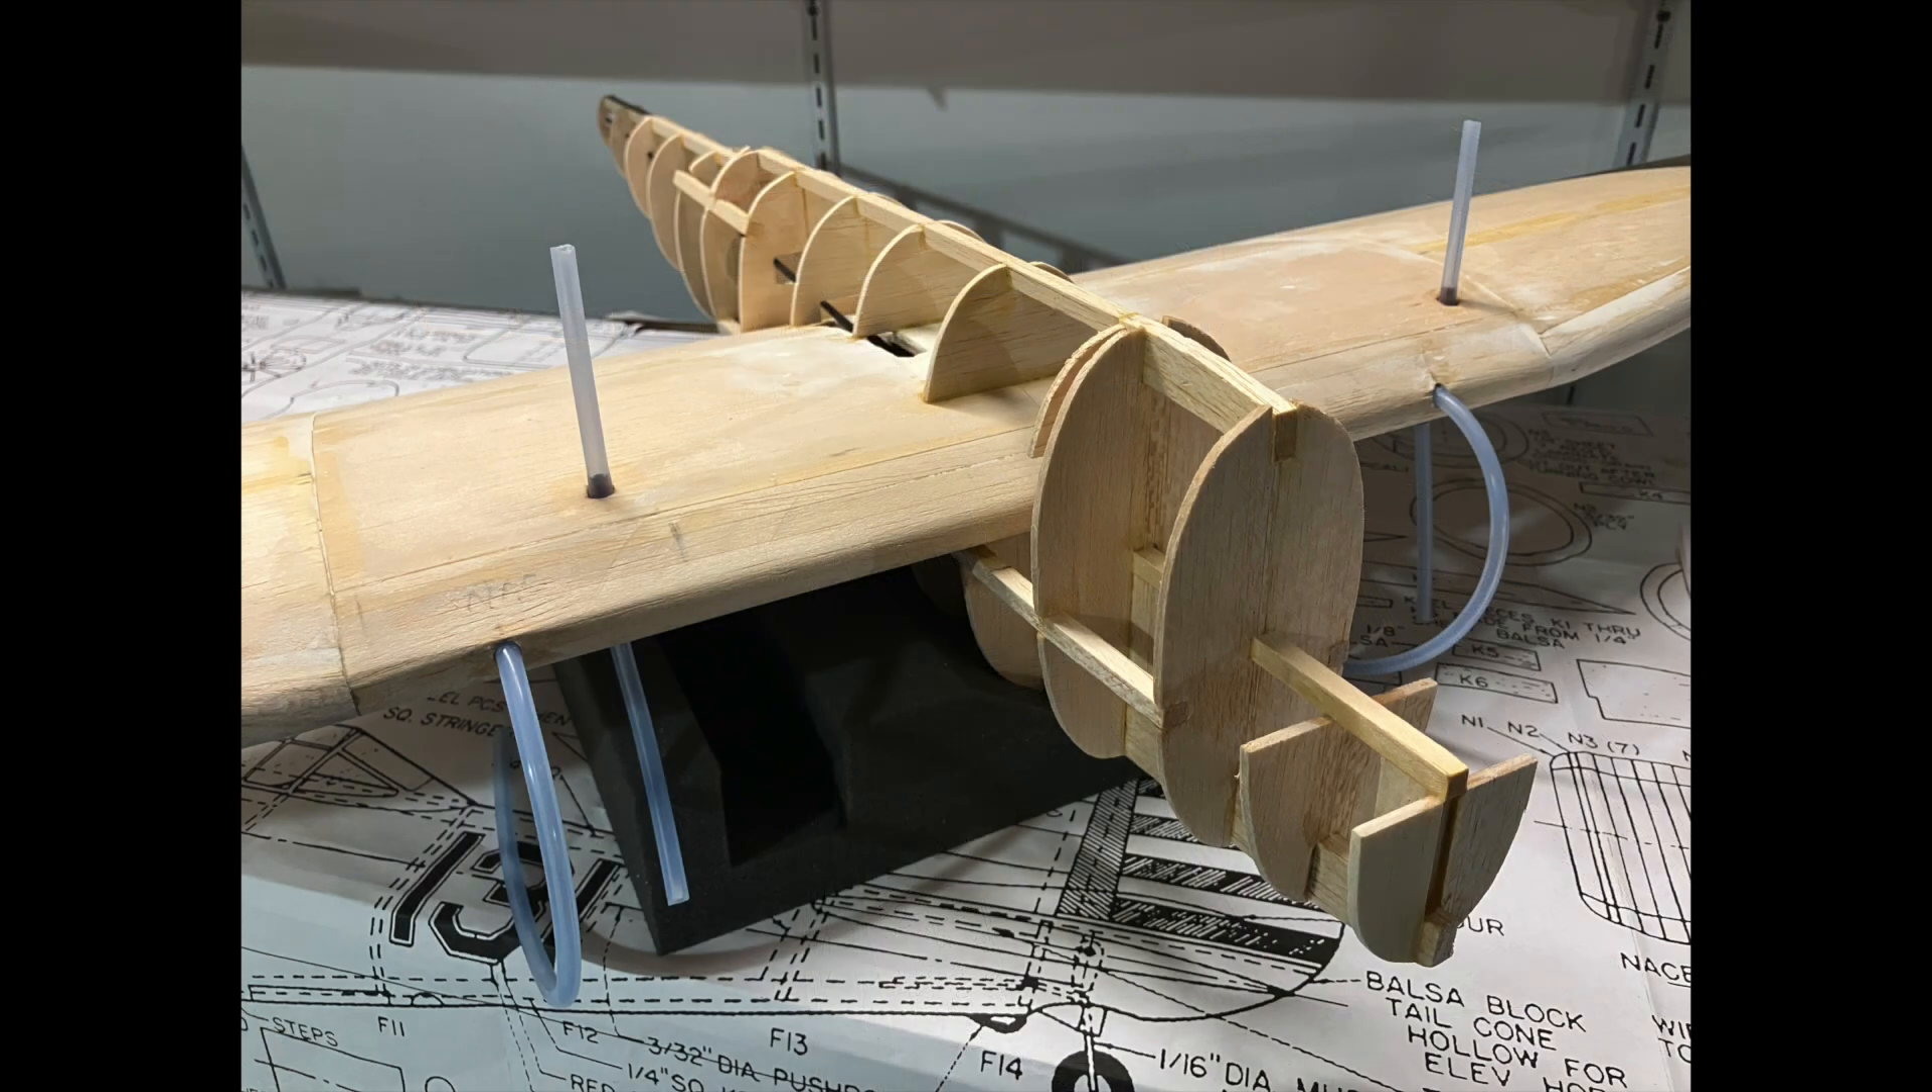With some additional stringers and finish work I was now completed with the full mating of the wing to the fuselage and completing the basic fuselage structure to encase around the wing.